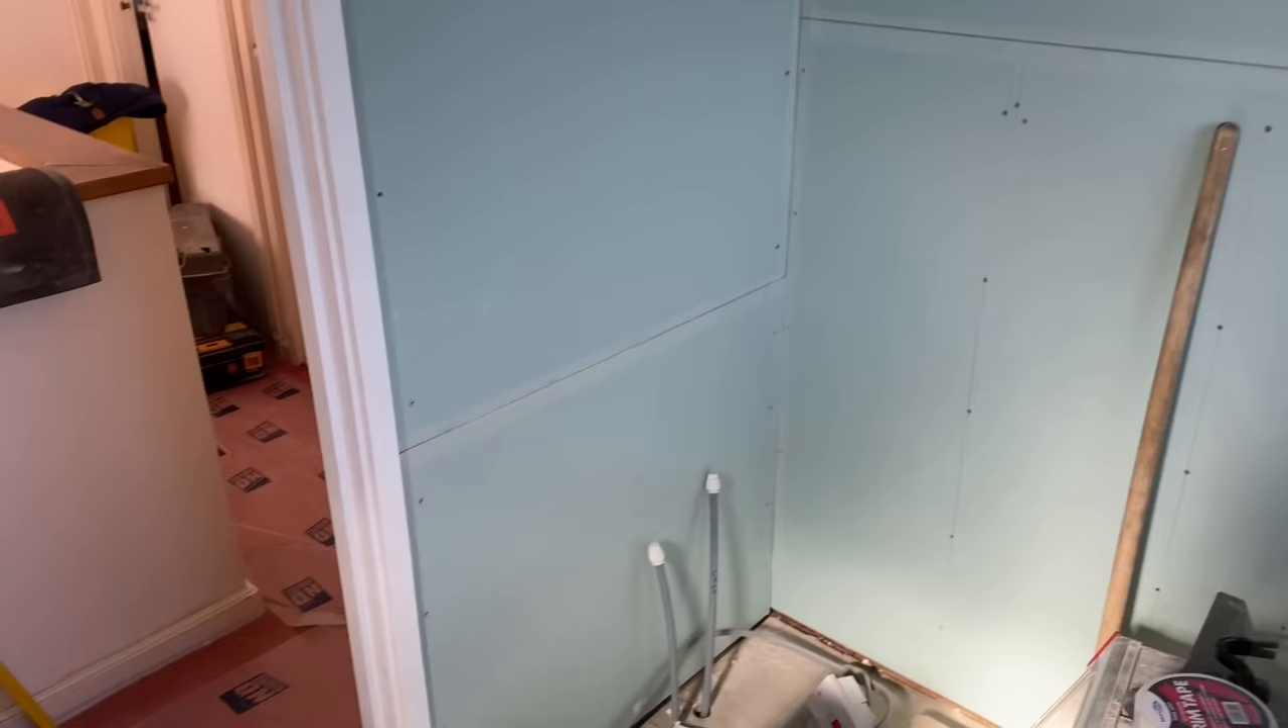We've got moisture boards up to go around the bath.